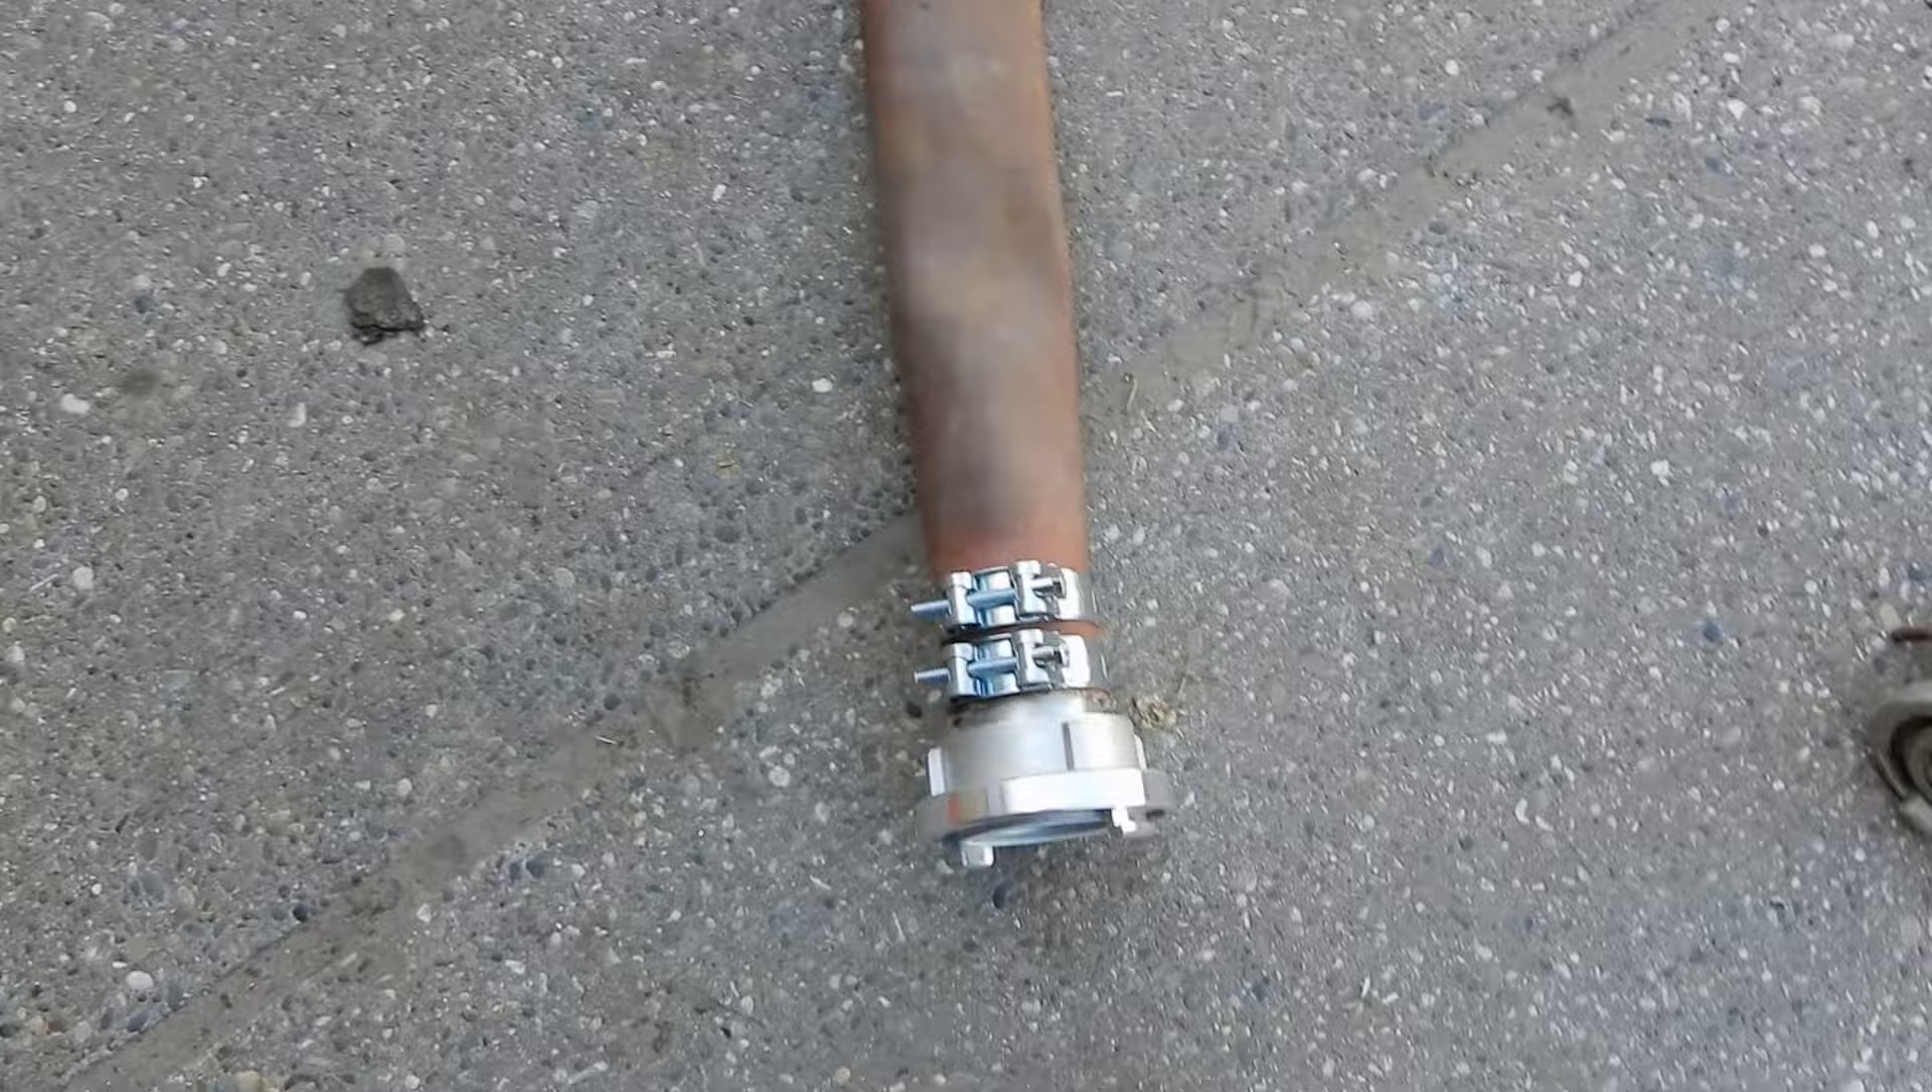De koppeling zit. We kunnen hem aansluiten.